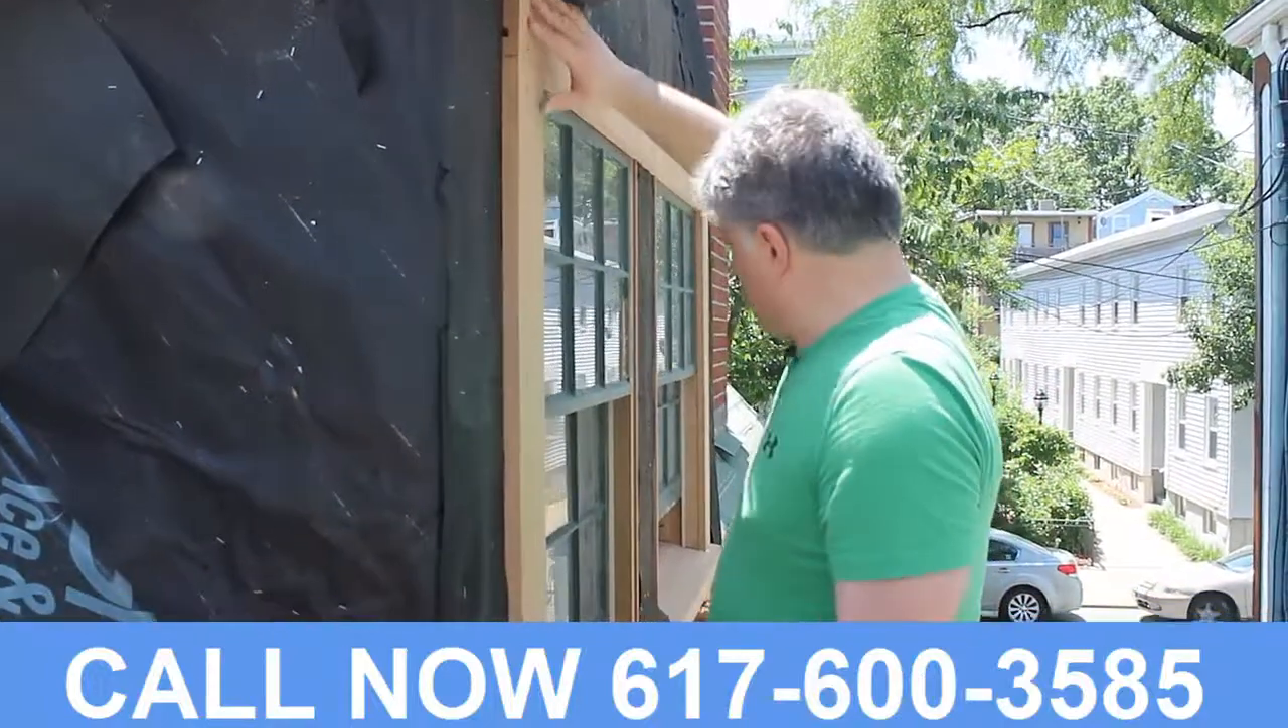We've installed a period double hung sash here which is in midway, almost completed.